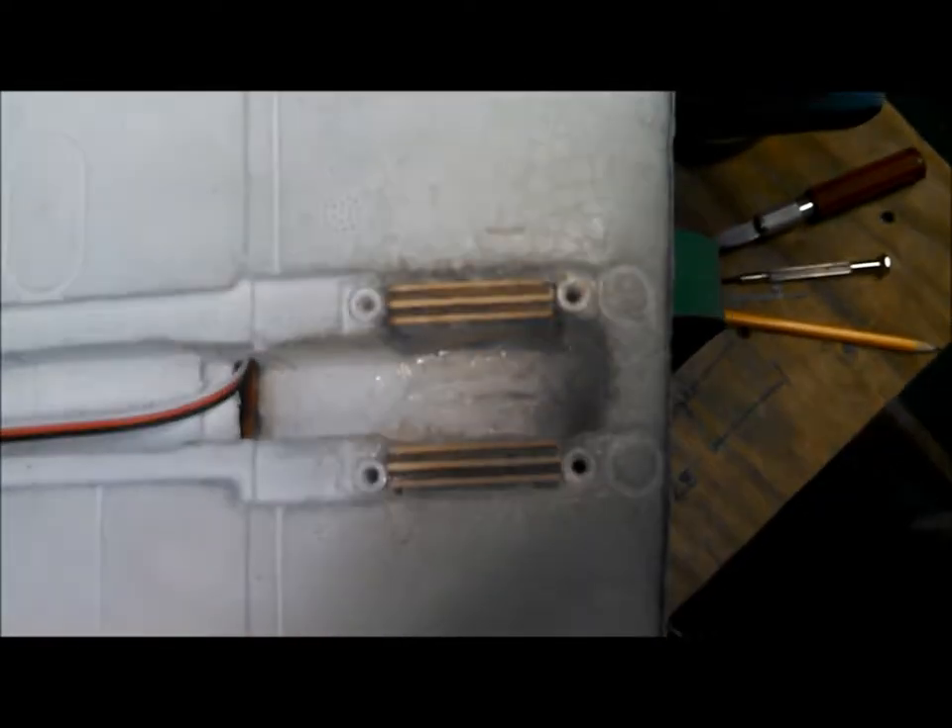I now have epoxied my uh mounting rails in place.